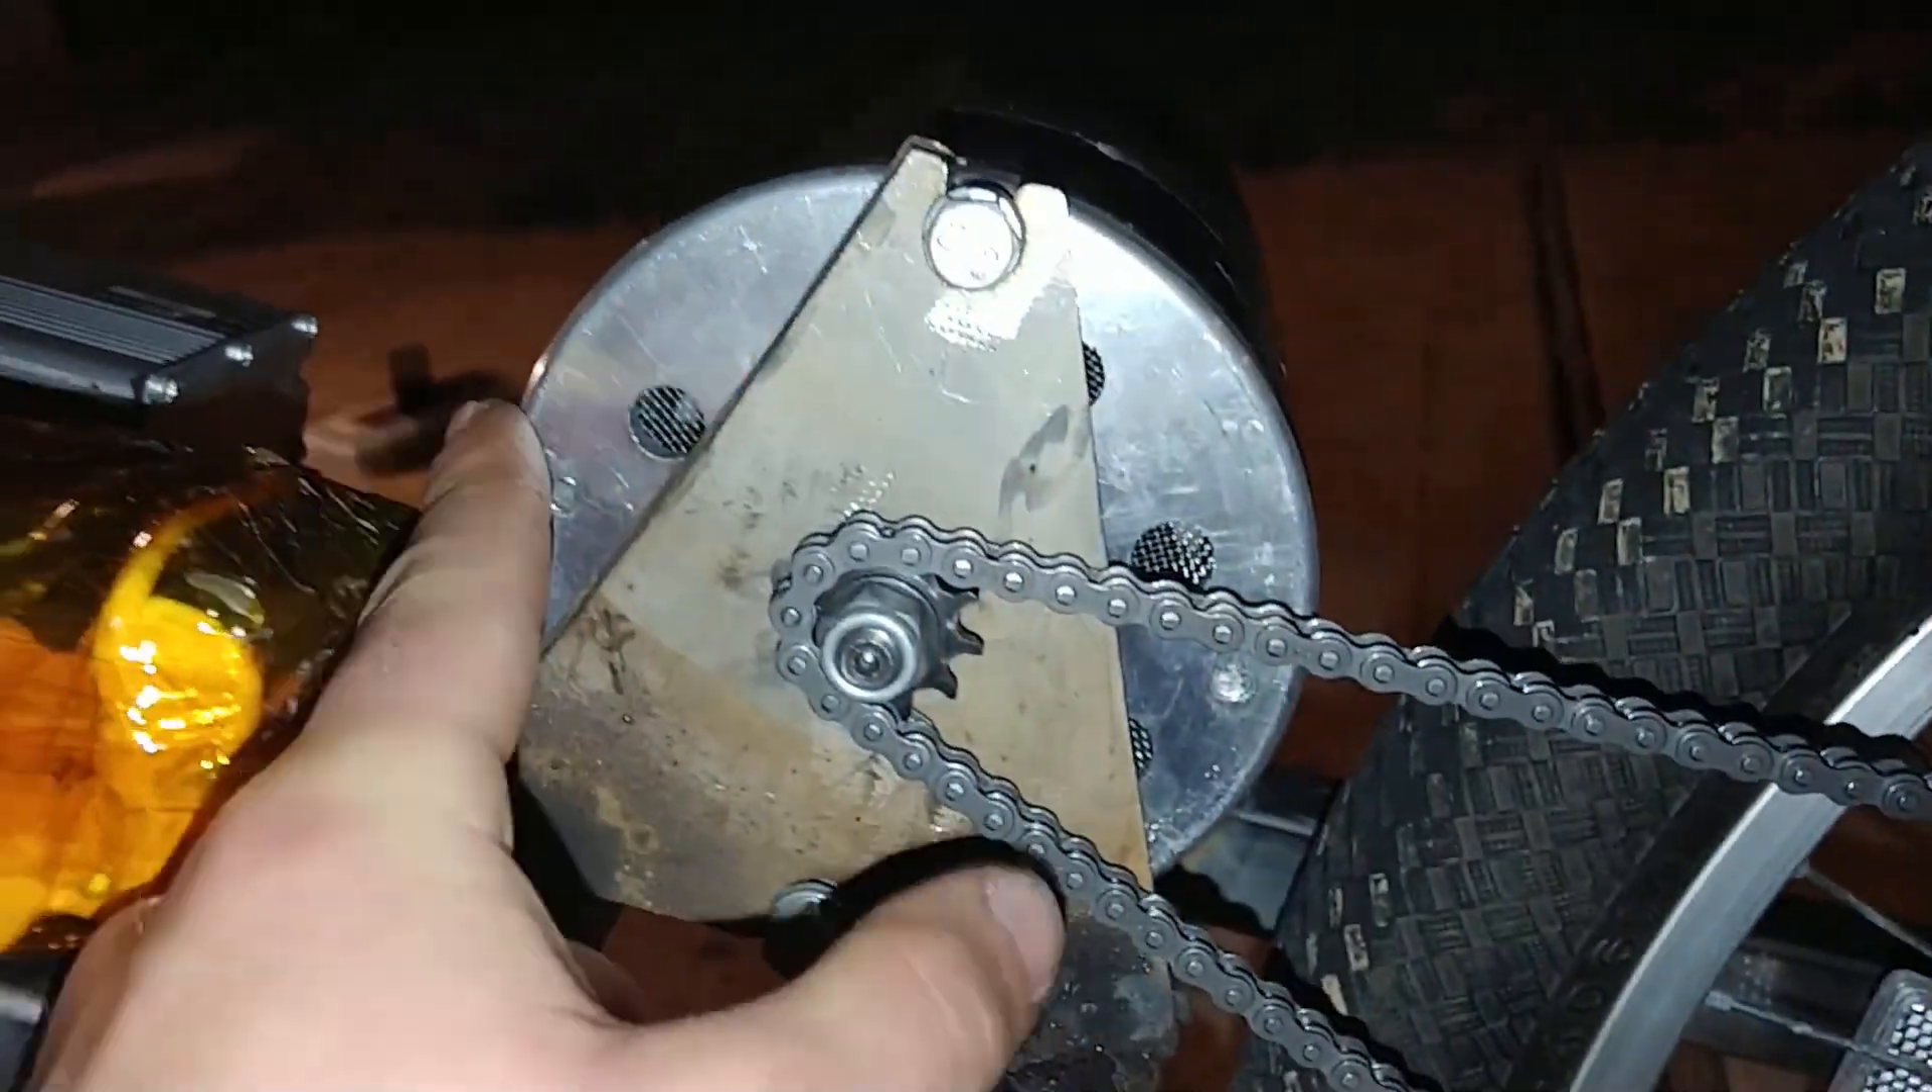Funnily enough, the chain fits on this new mount, but it's very tight, so it's probably doing a number on this motor's bearings, but I really just want to test it.